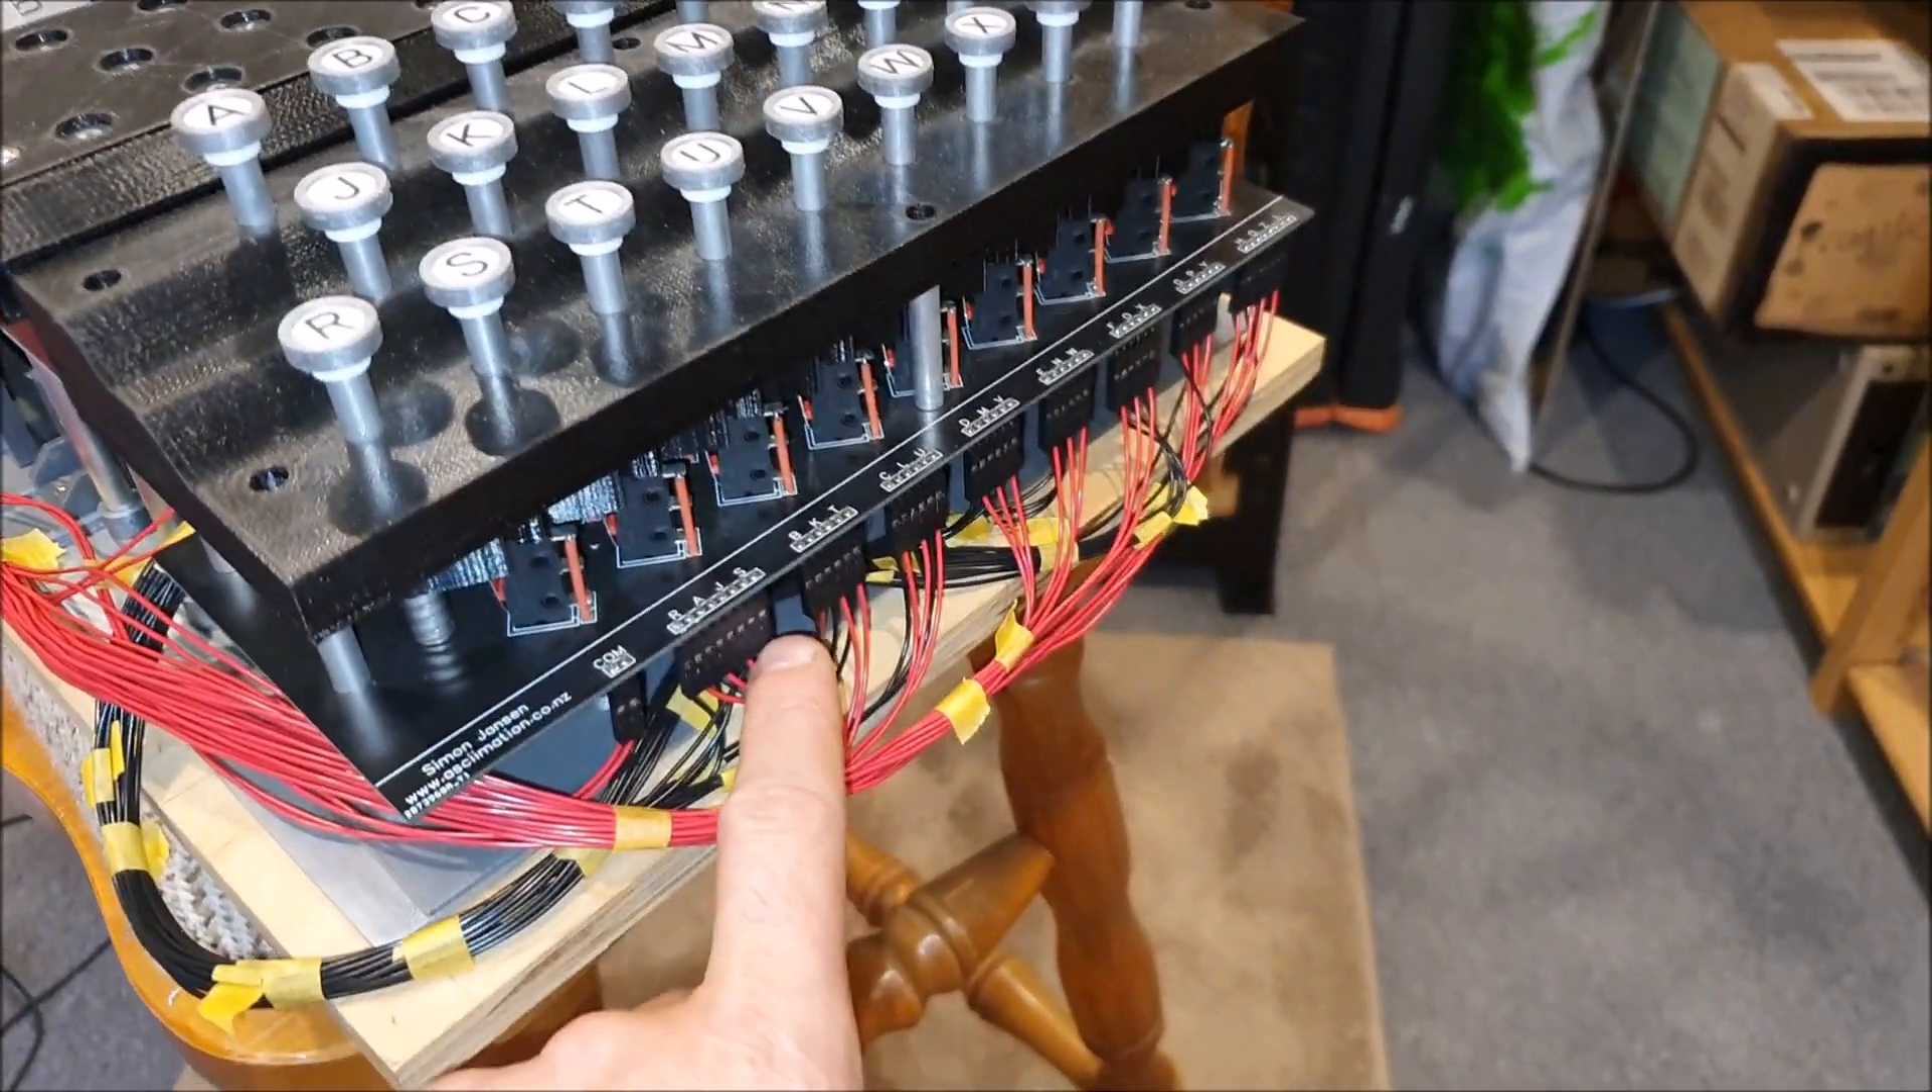This is where I've got up to tonight. I've done the wiring to the front here.